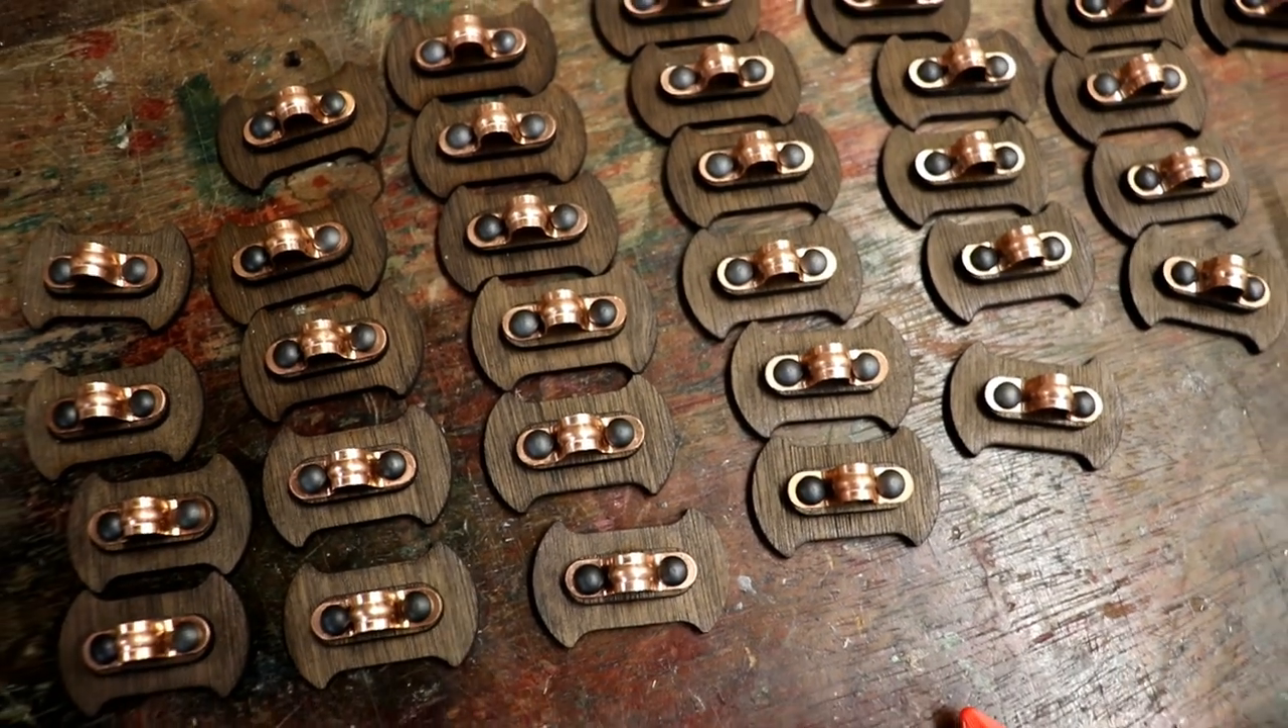I've just finished putting together a load more cable clips for the Heraldic Clarion door horn.